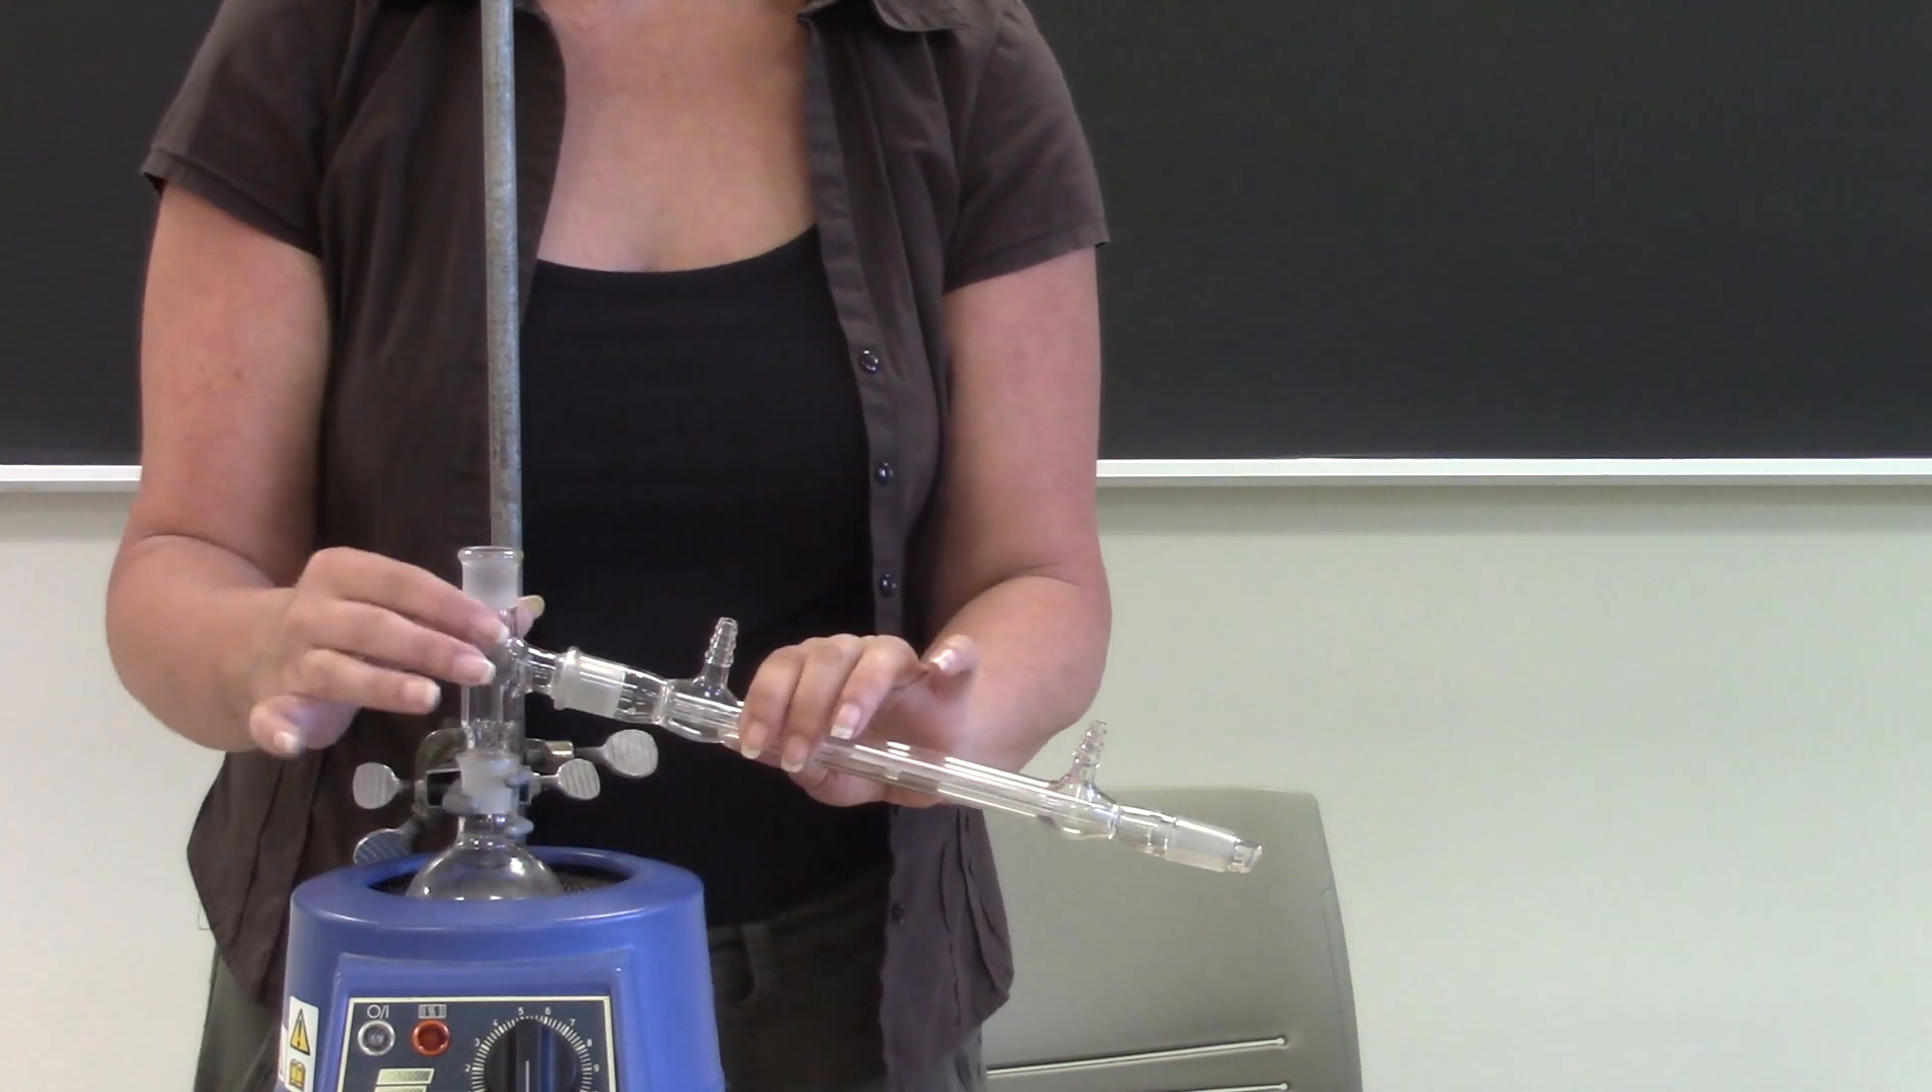So this goes on here but if you notice it's coming off at a downward angle which means during your distillation it could easily fall off and break and that's kind of a bad day in chemistry.